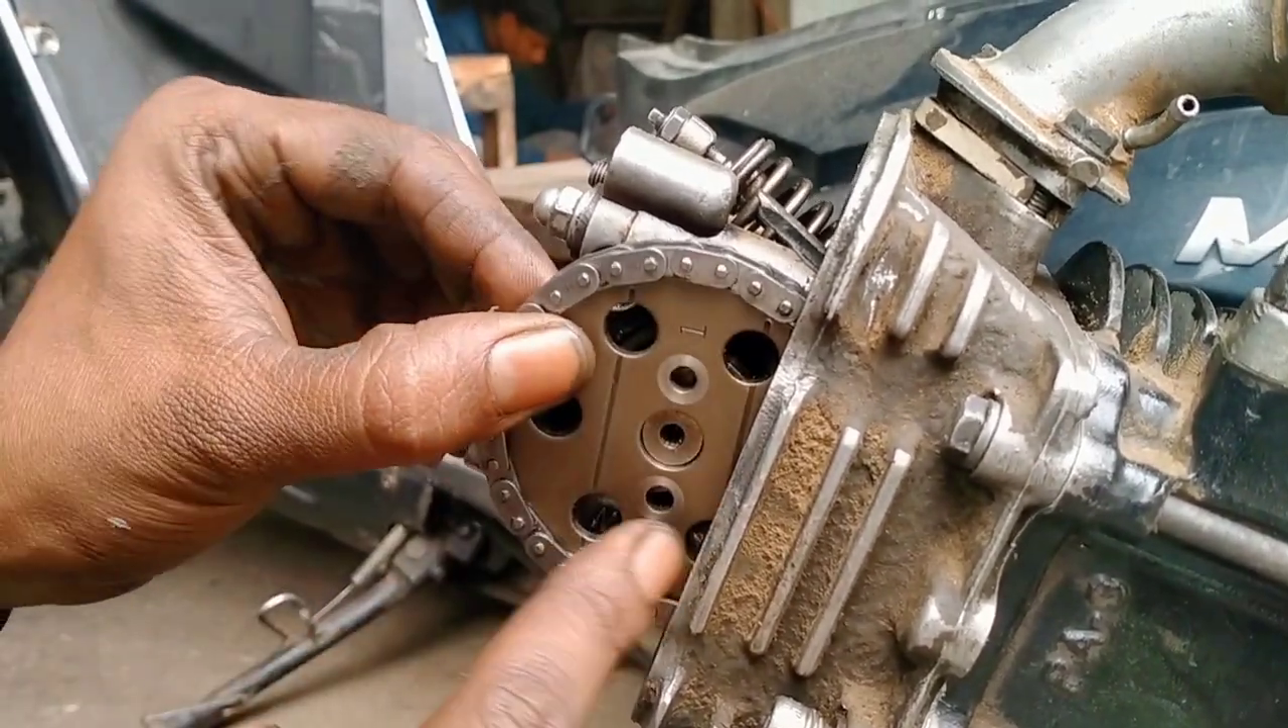यह देखिए पलेट इसकी टाइमिंग चैन पर आ चुकी है।